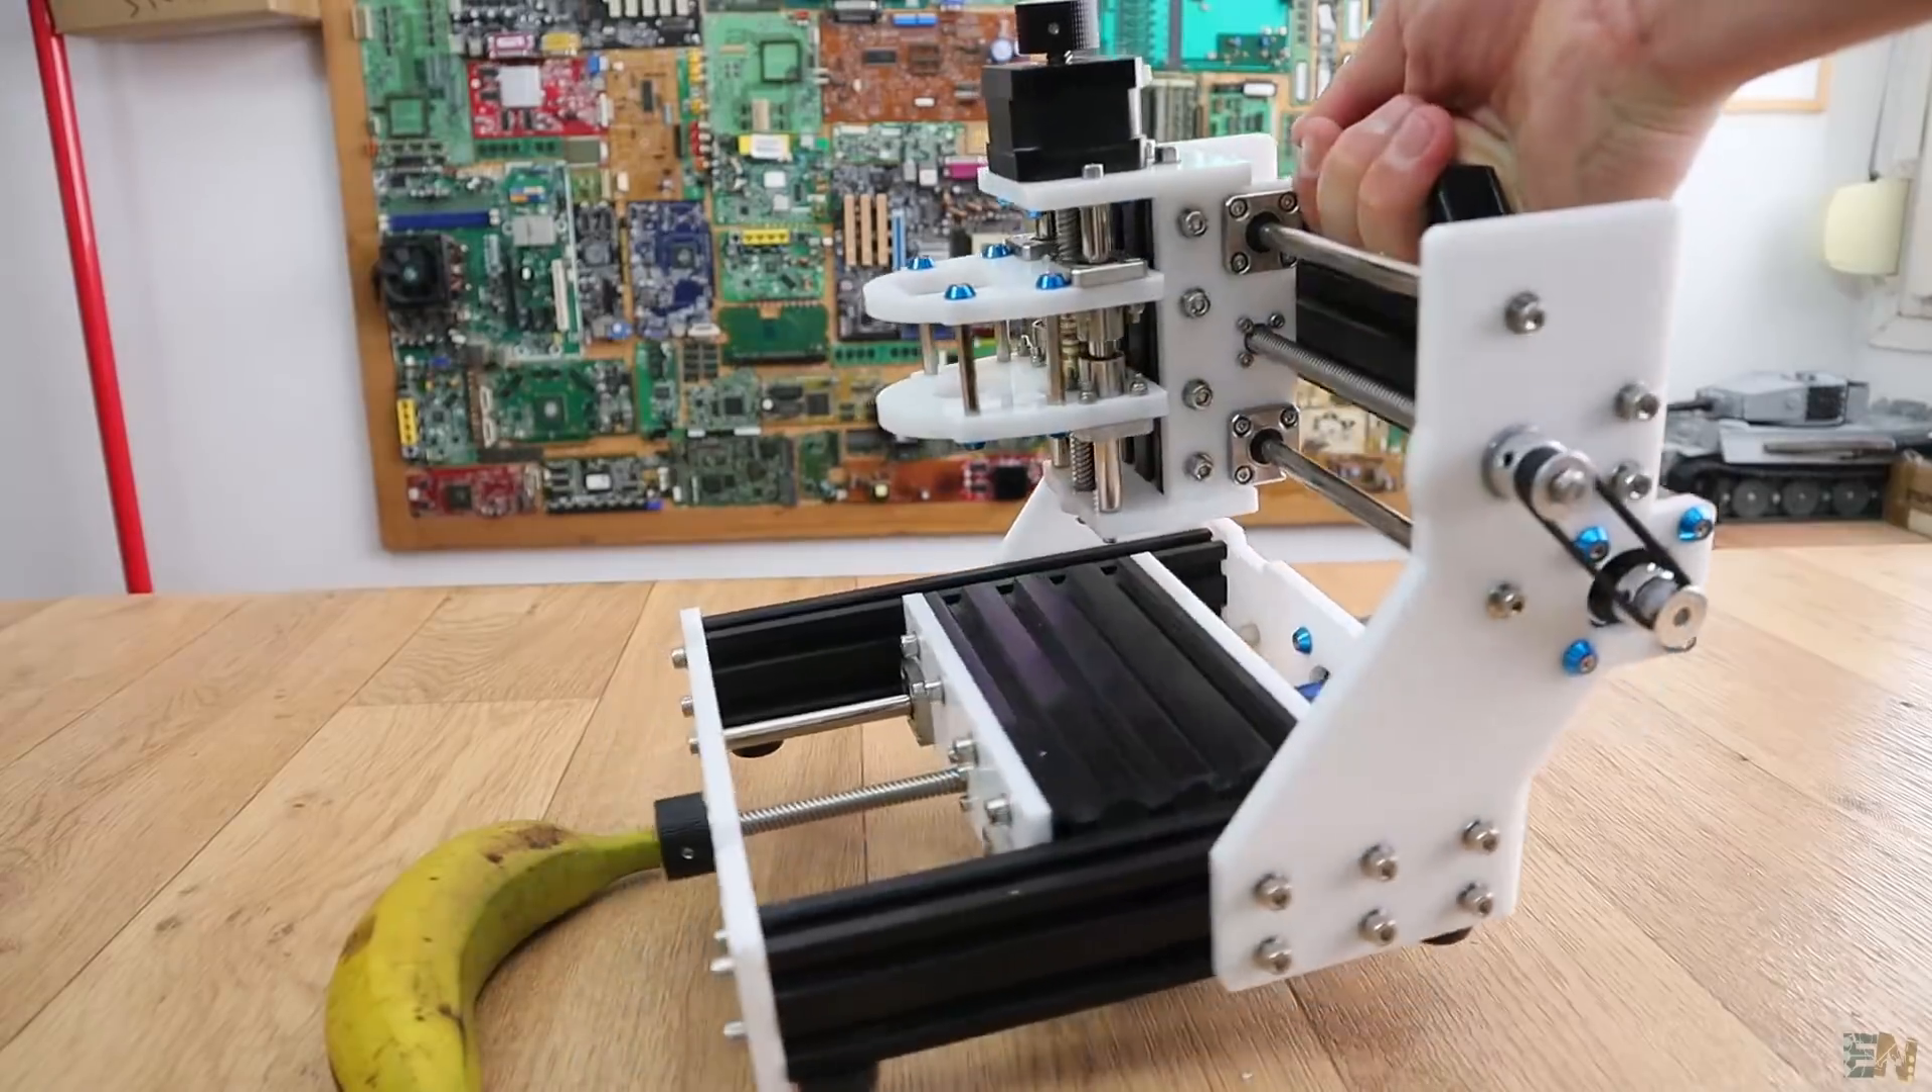We add the sides and after a few more screws, we have the entire frame ready.